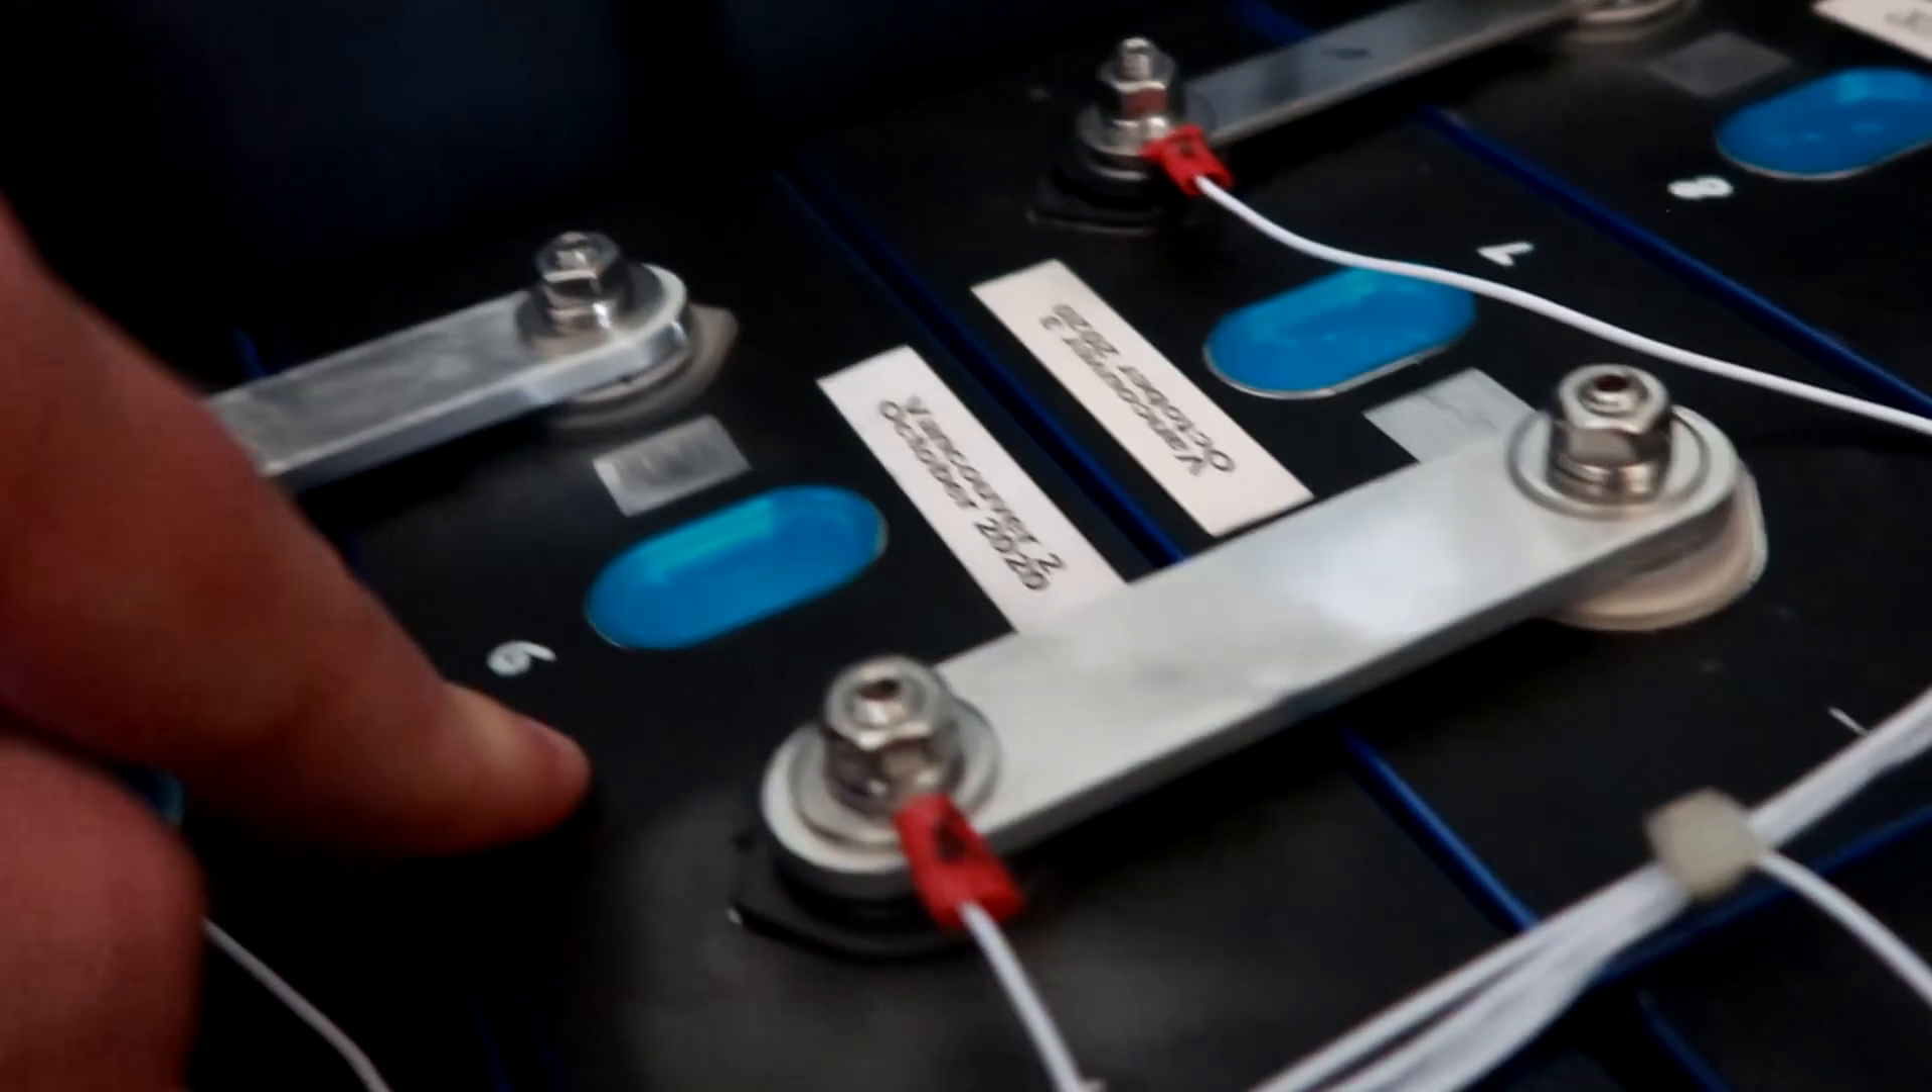And I have mounted two of these aluminum bus bars already here on this battery number six.